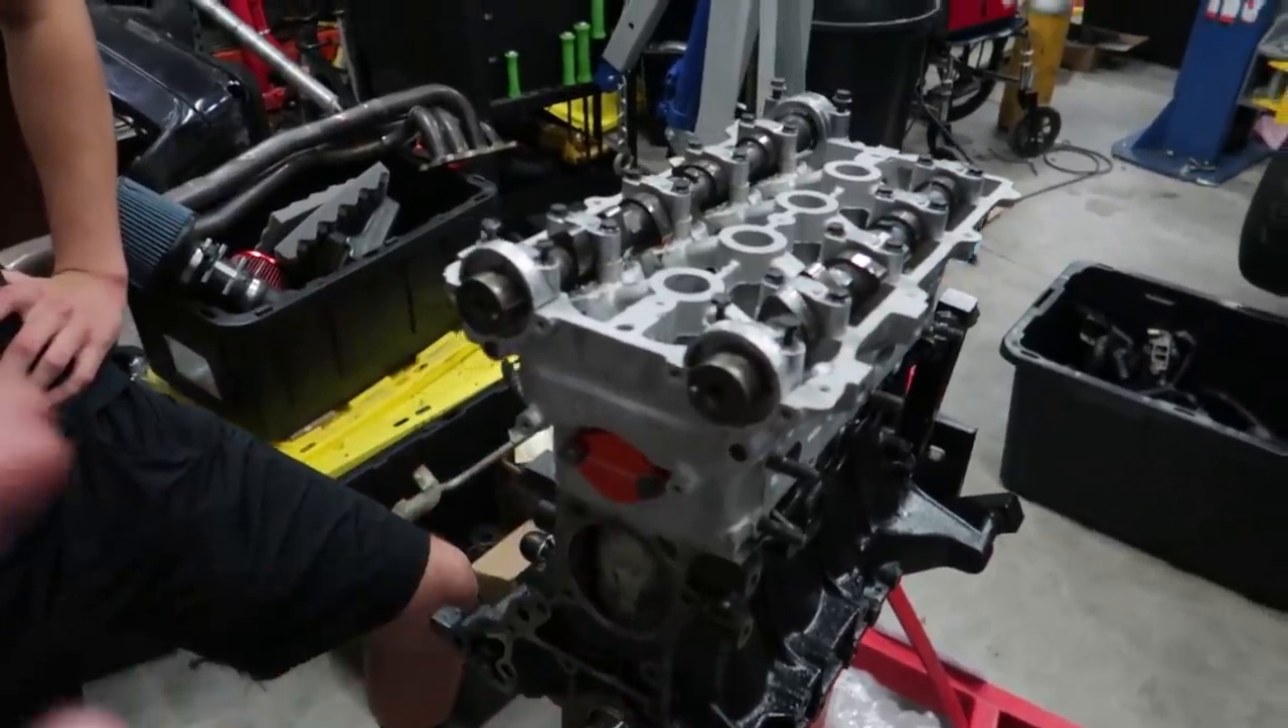So now that the head's on, I started going over some of the other stuff.